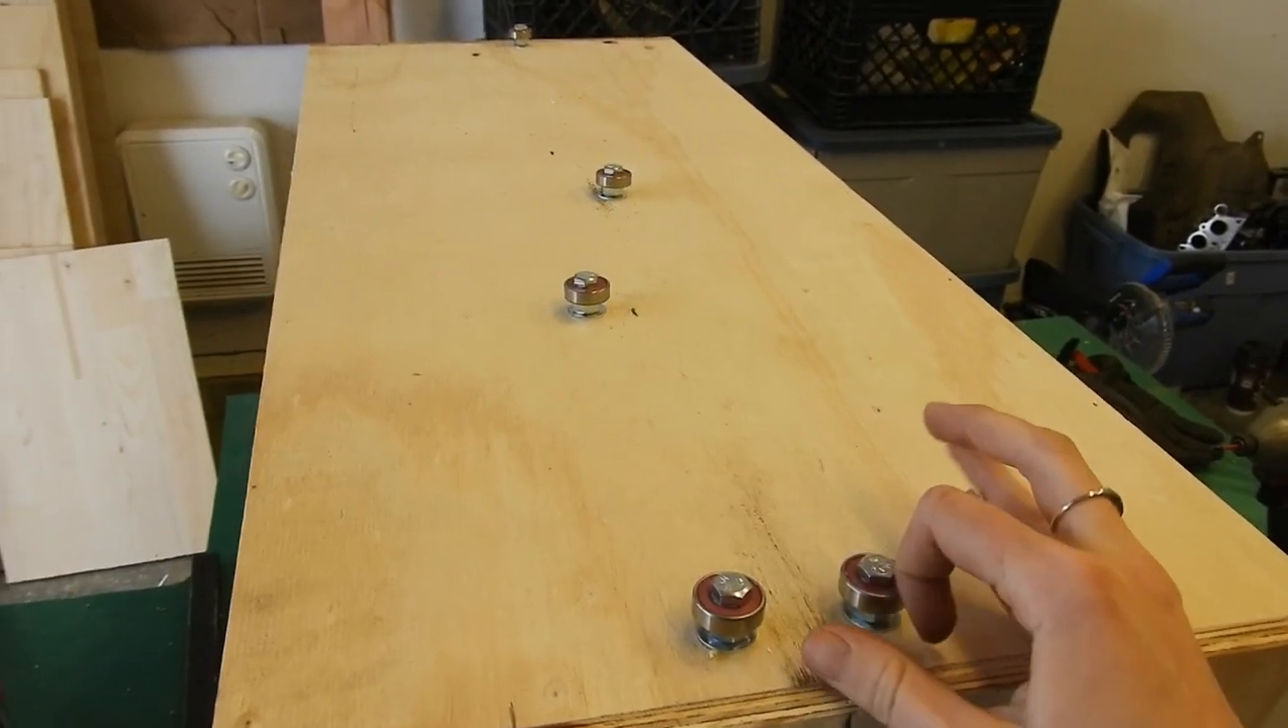So now we've got our roller bearings installed.